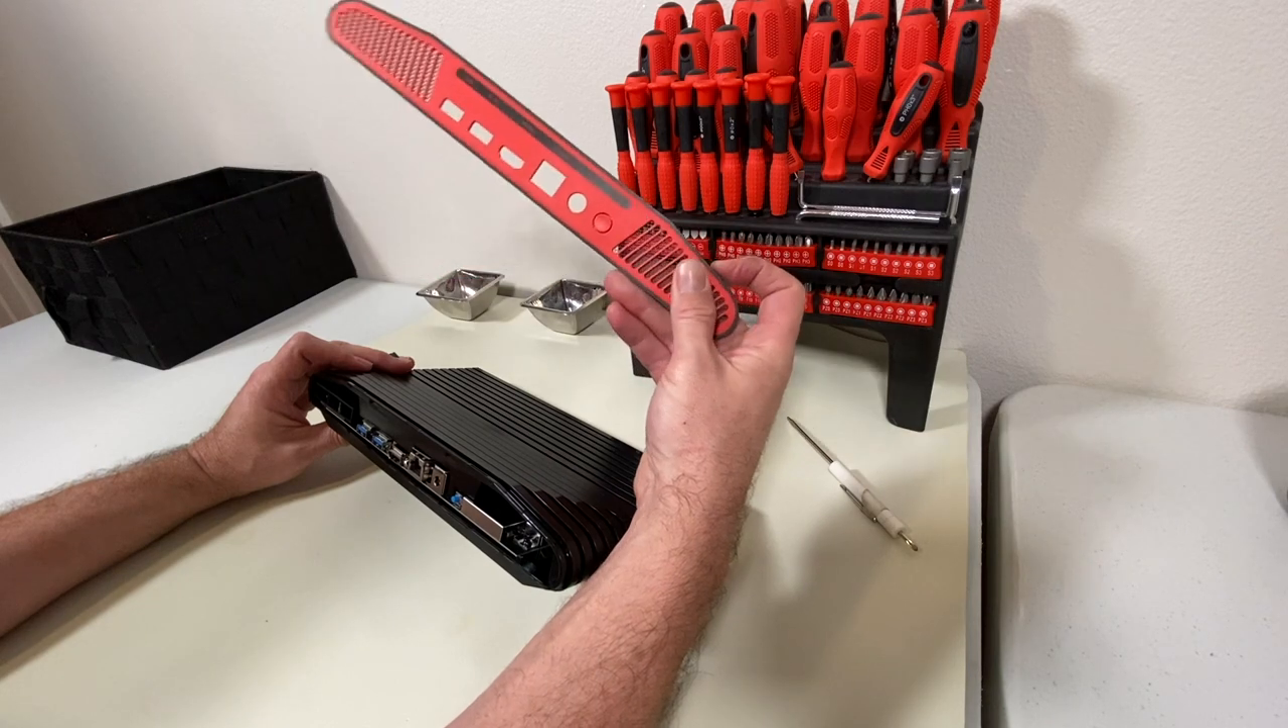So the rear faceplate has been removed.